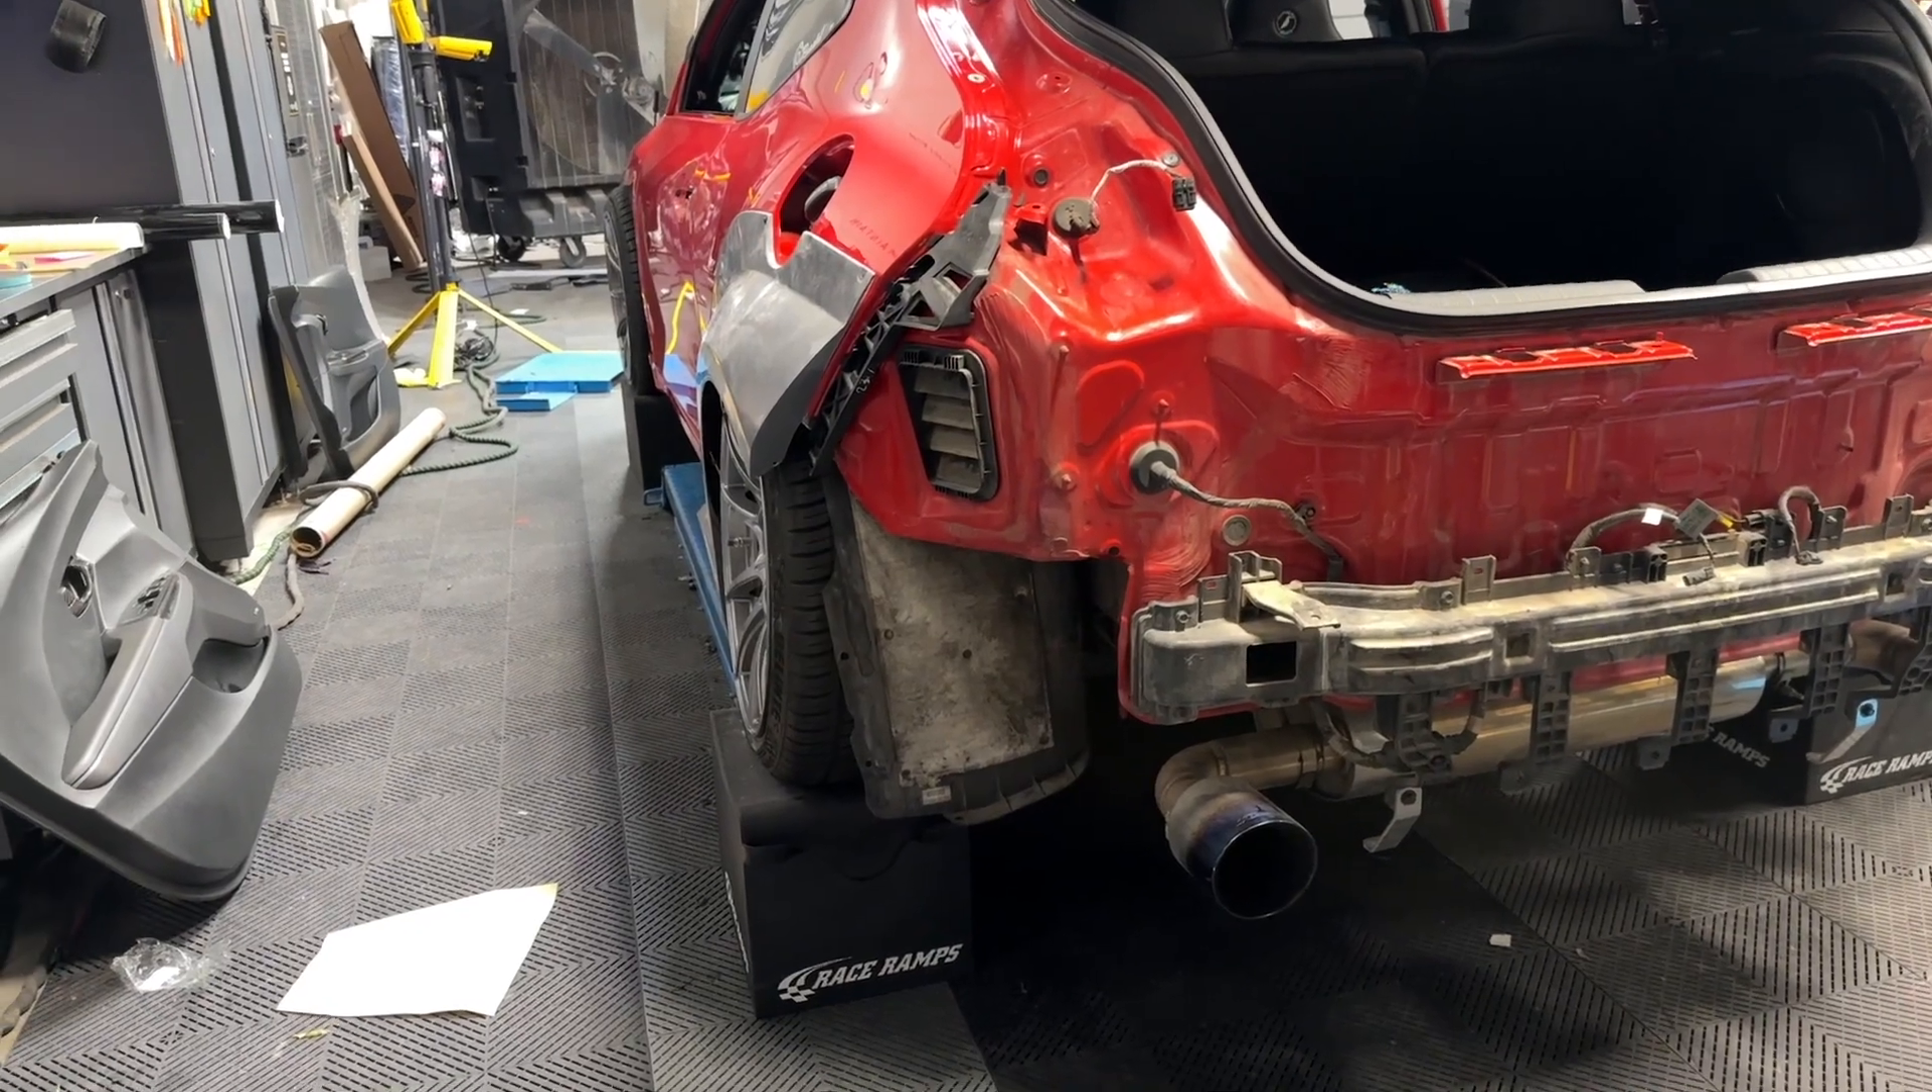But, as you can see, everything from the bumper, taillights, just everything has been taken off of this car.